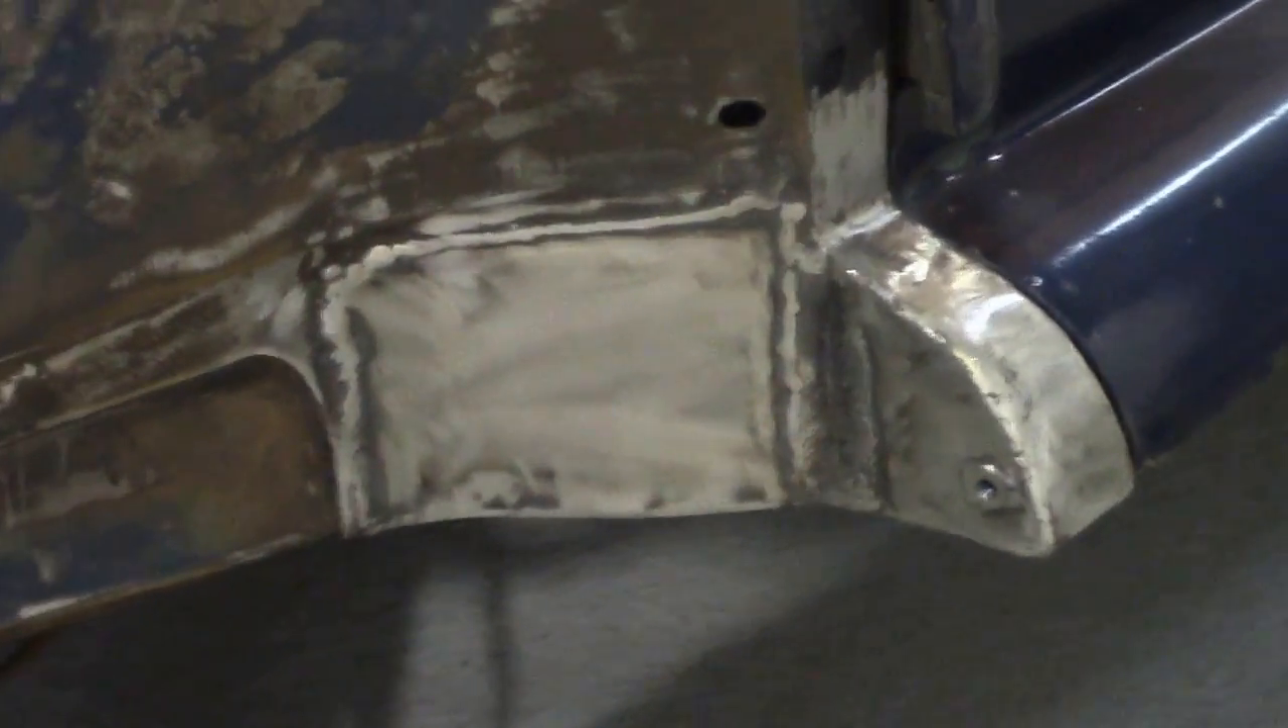We've cut the rust out of there and I welded in some patches.